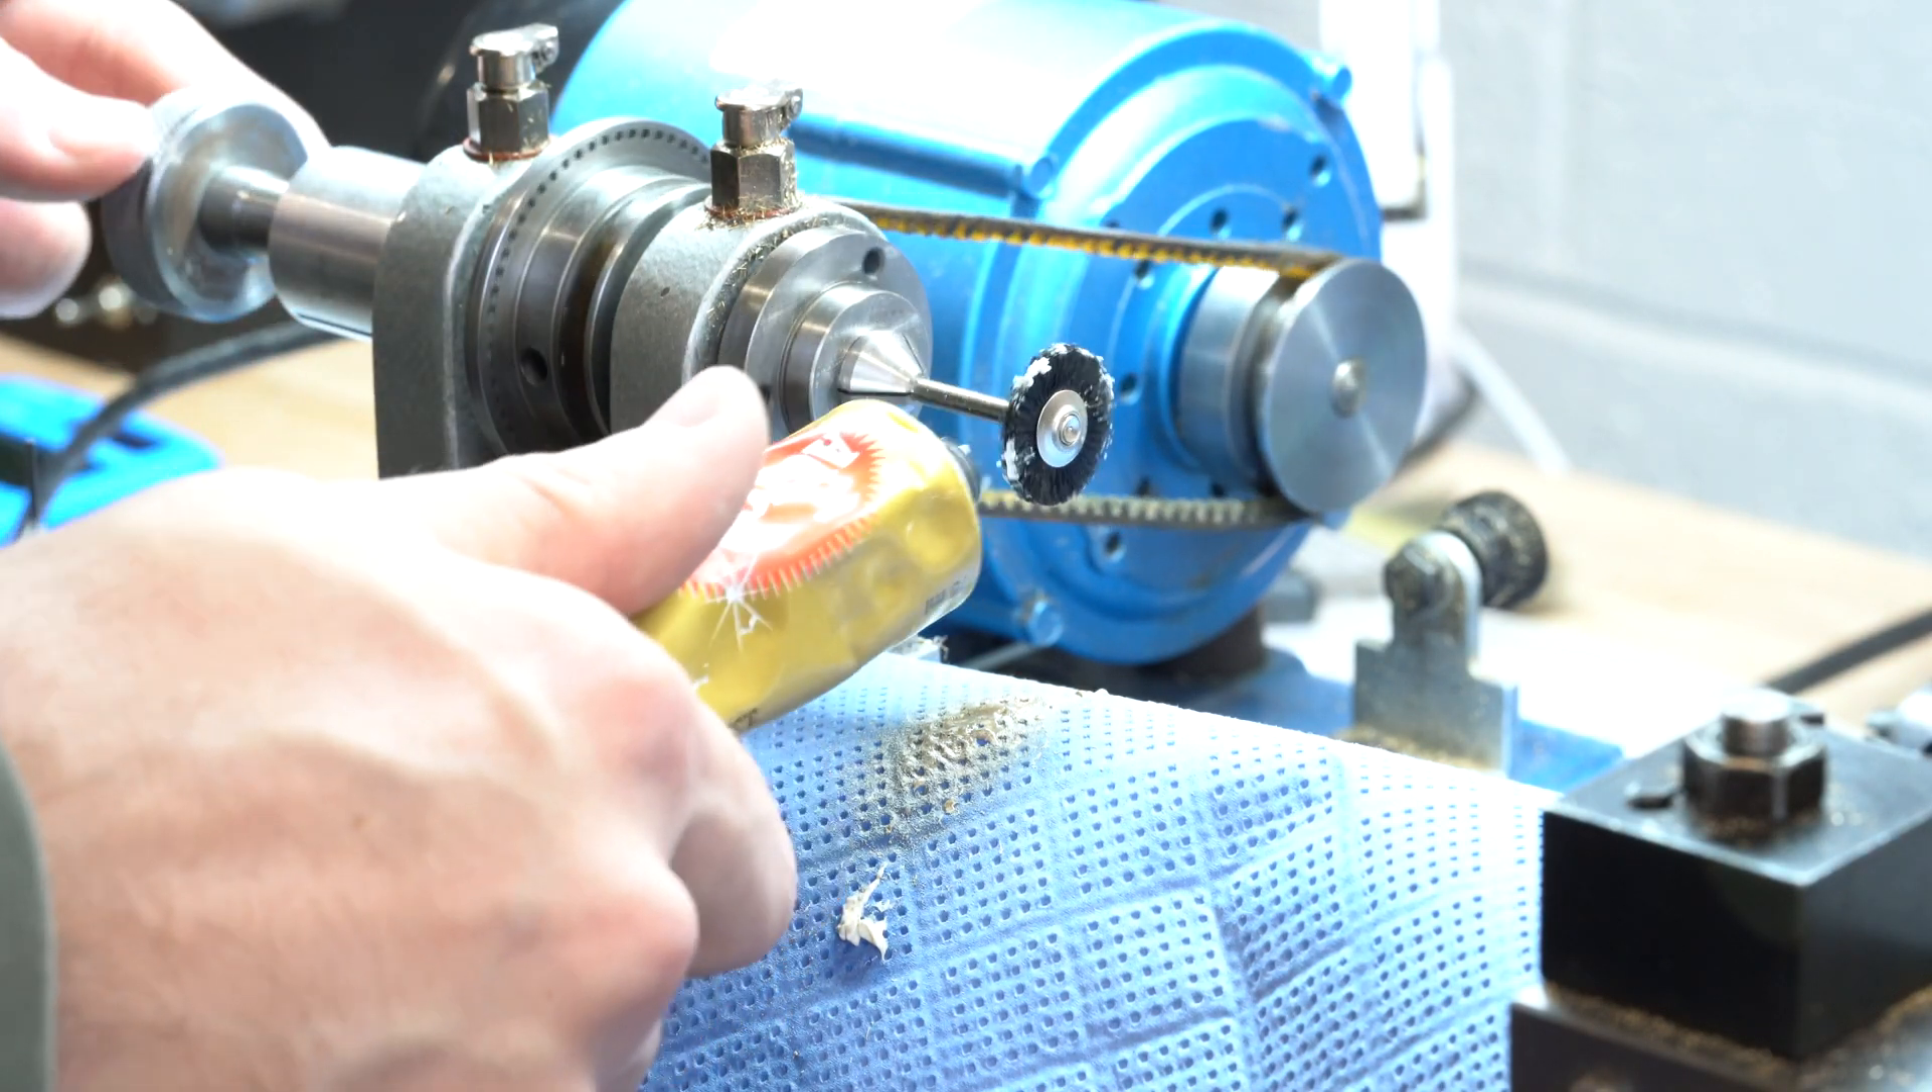So here I've got a horsehair wire brush in the spindle of the 8mm lathe.